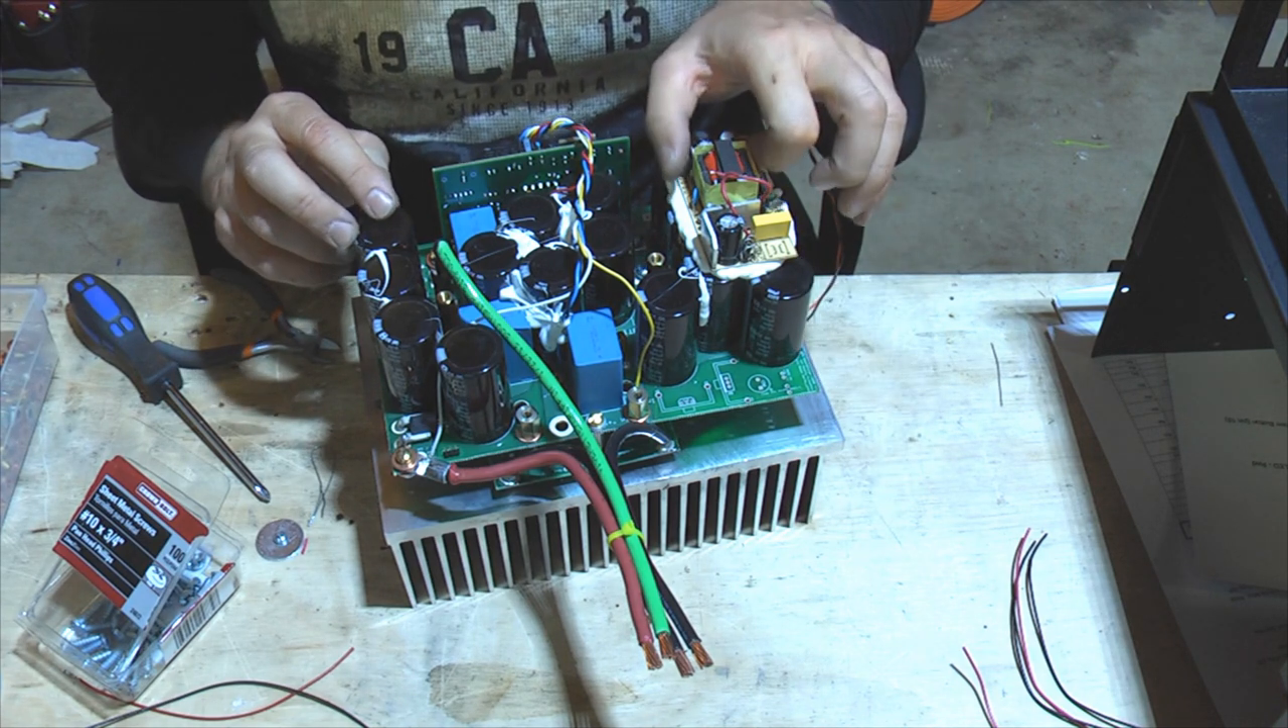So on the power board you have all the components placed already some of the wiring is placed already on the power board.